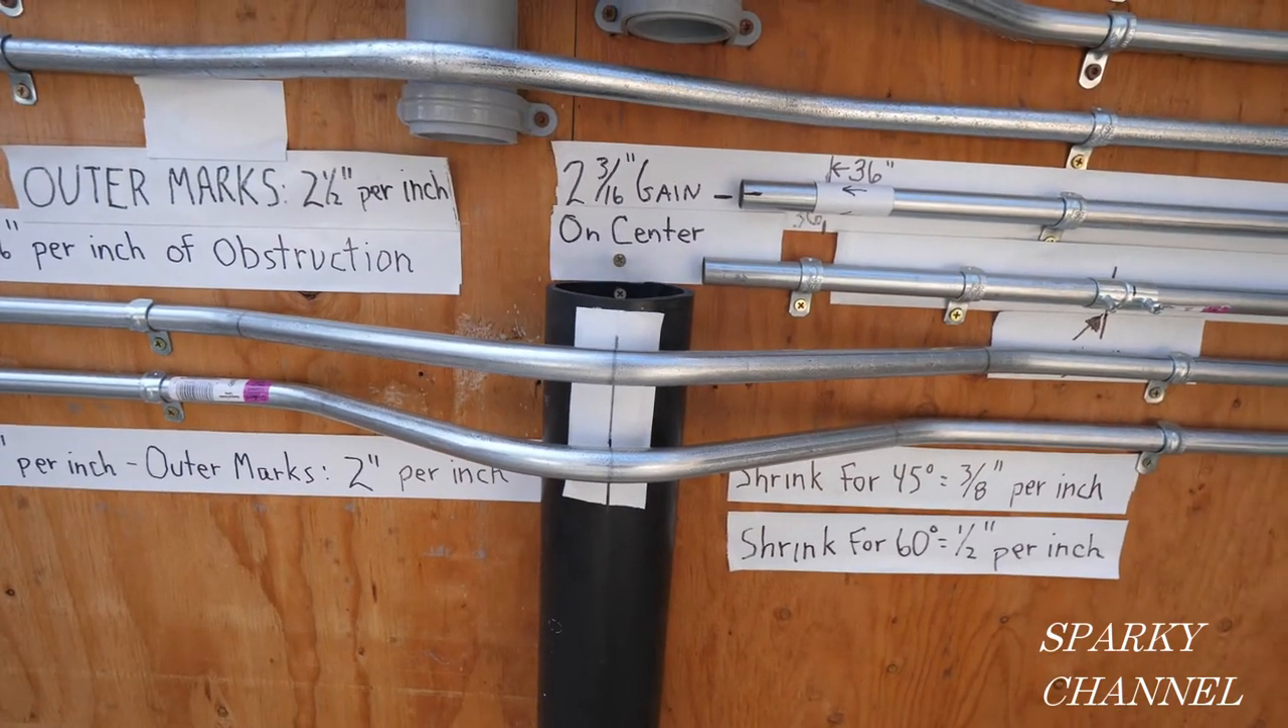Both of the three point saddle bends, the 22, 45, 22 and the 30, 60, 30 came out just right right on the middle of the obstacle.